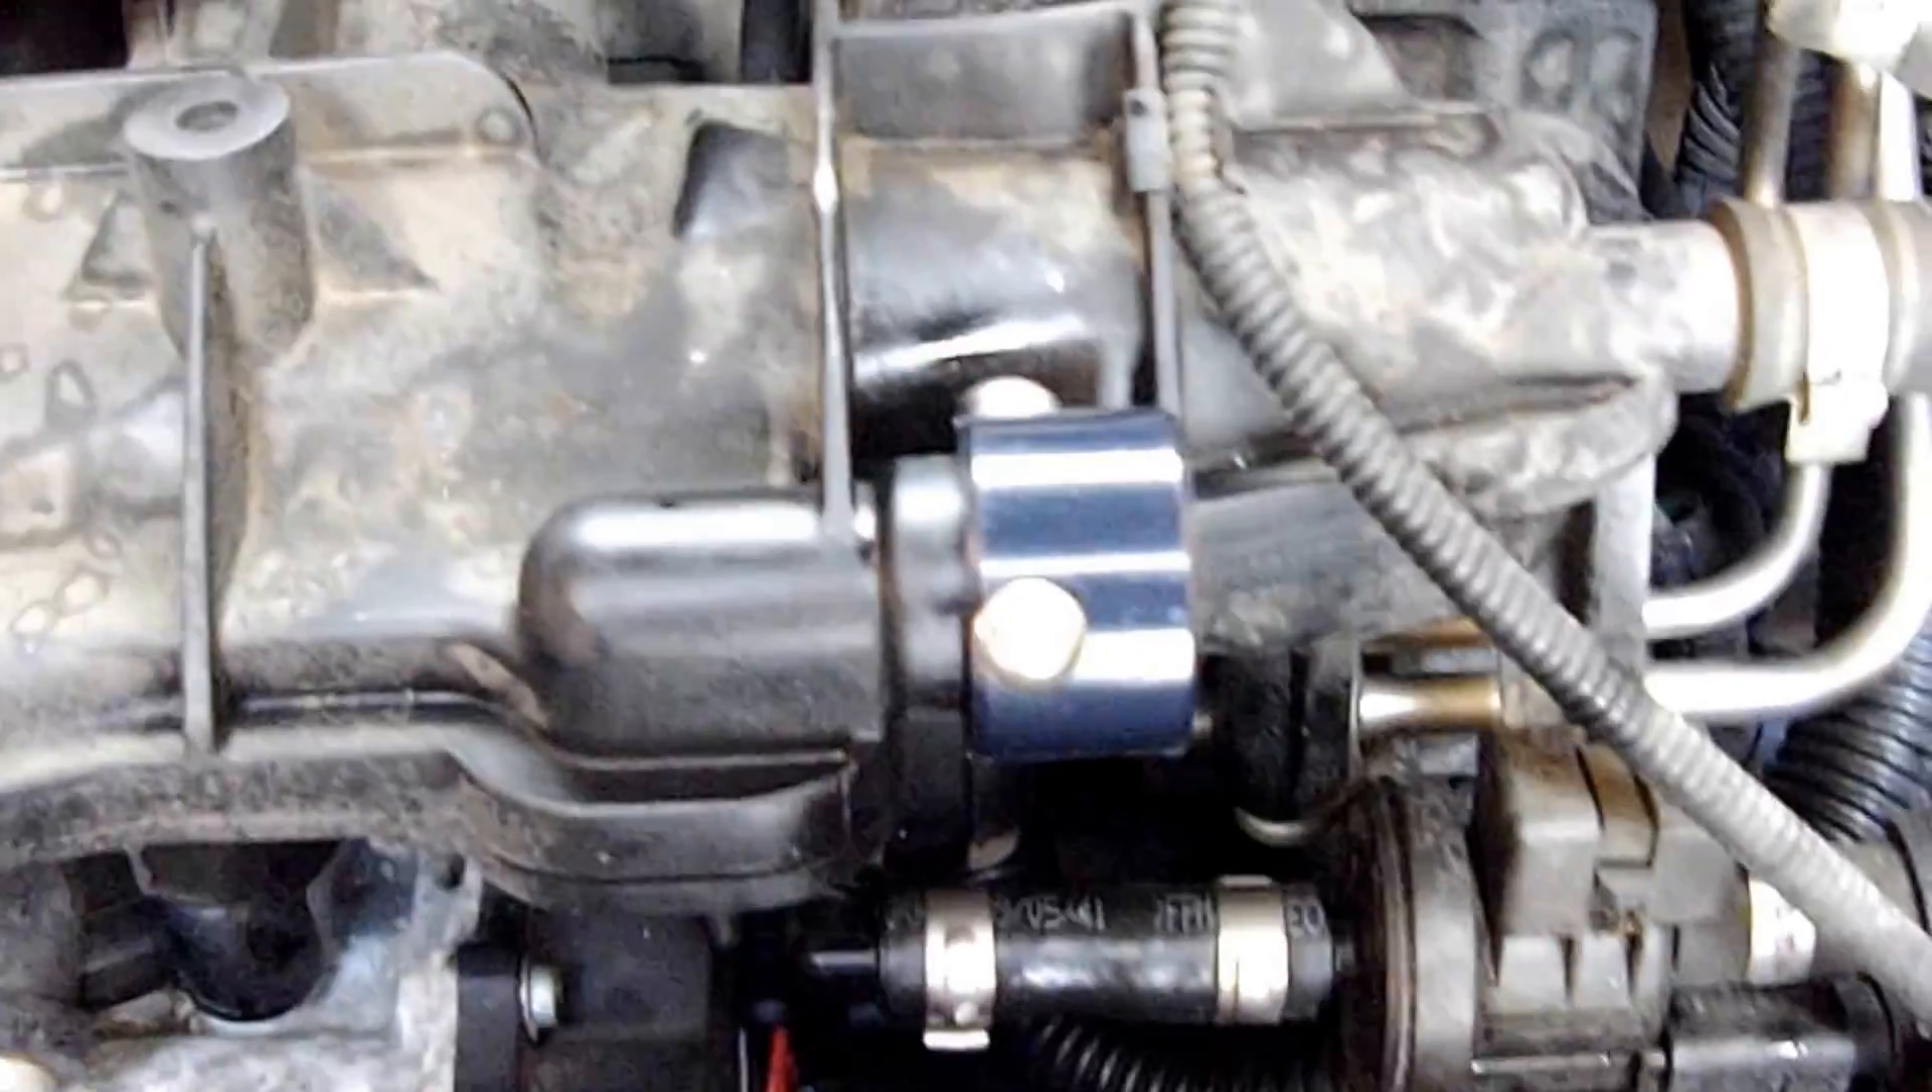Okay, so we've got the cap on. This stays on forever now.